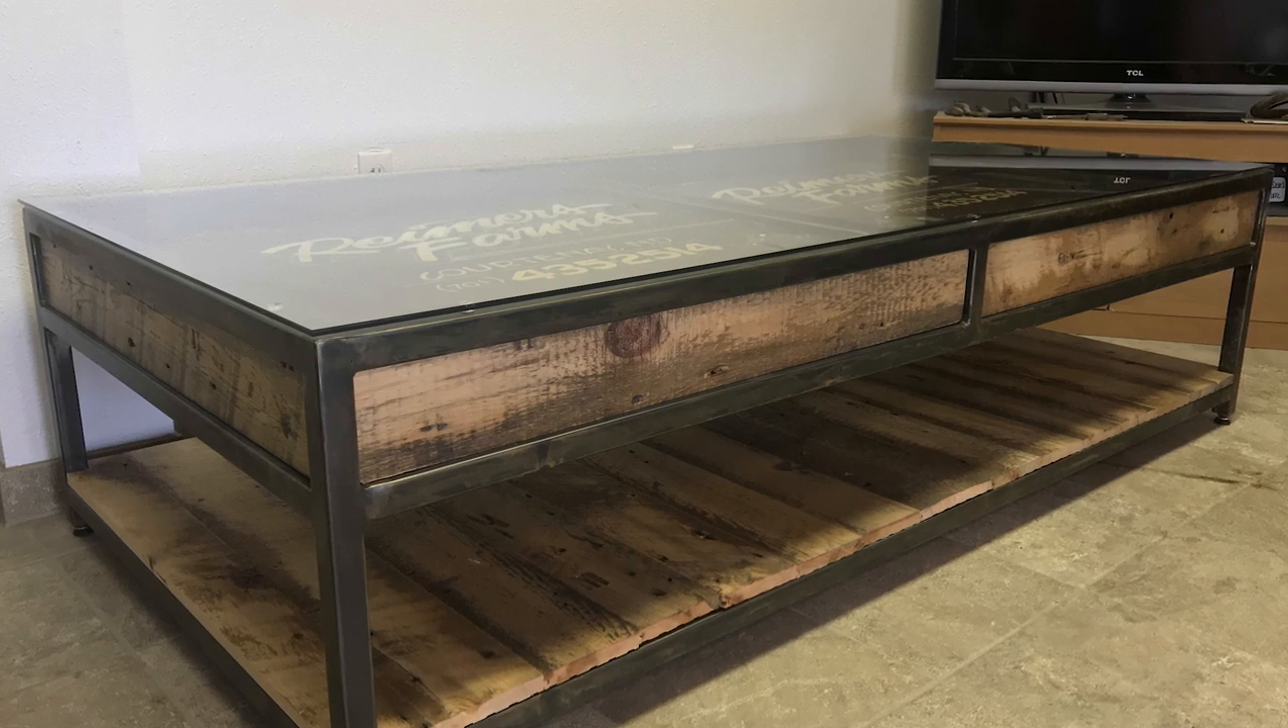I had a piece of glass cut for the top and then inset the doors here and I absolutely love how this thing turned out.